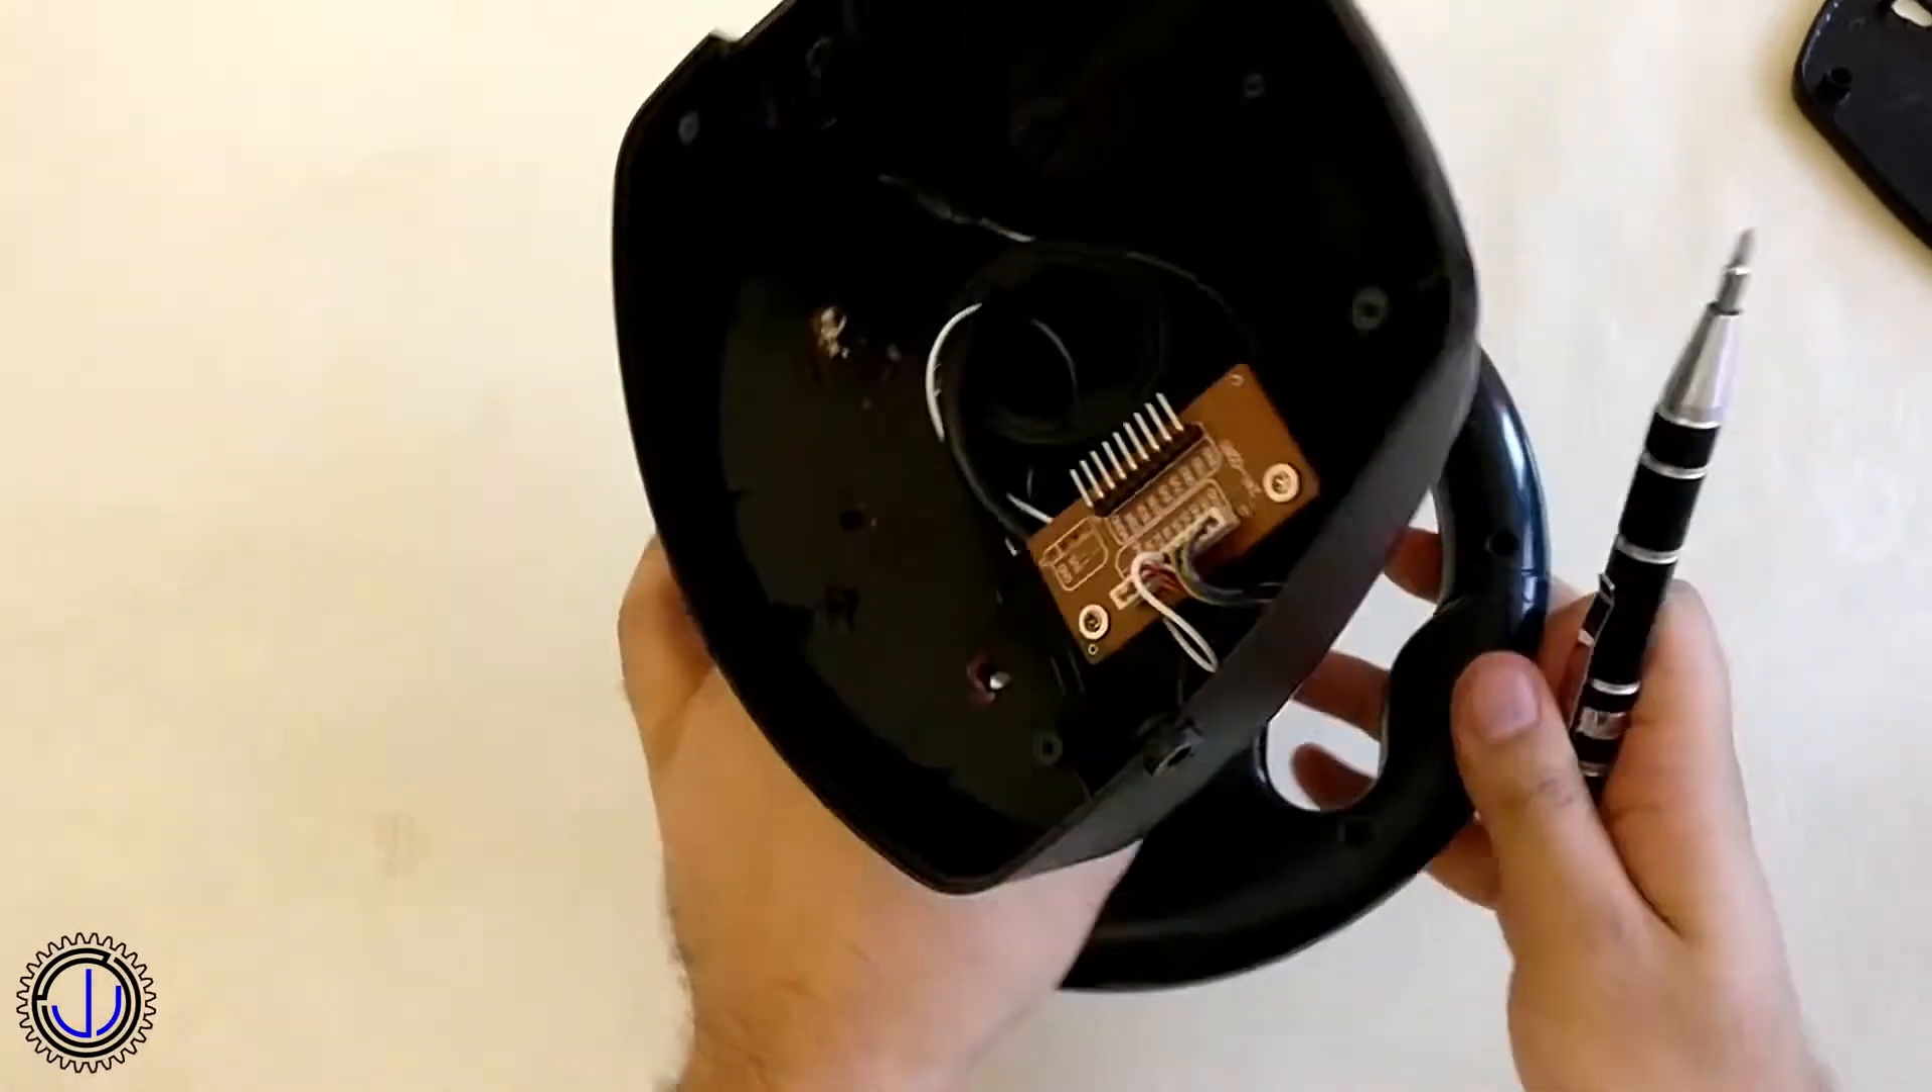Taking a look at the cable connector again, I removed the cables that were cut off and soldered on a 90 degree male header pin.